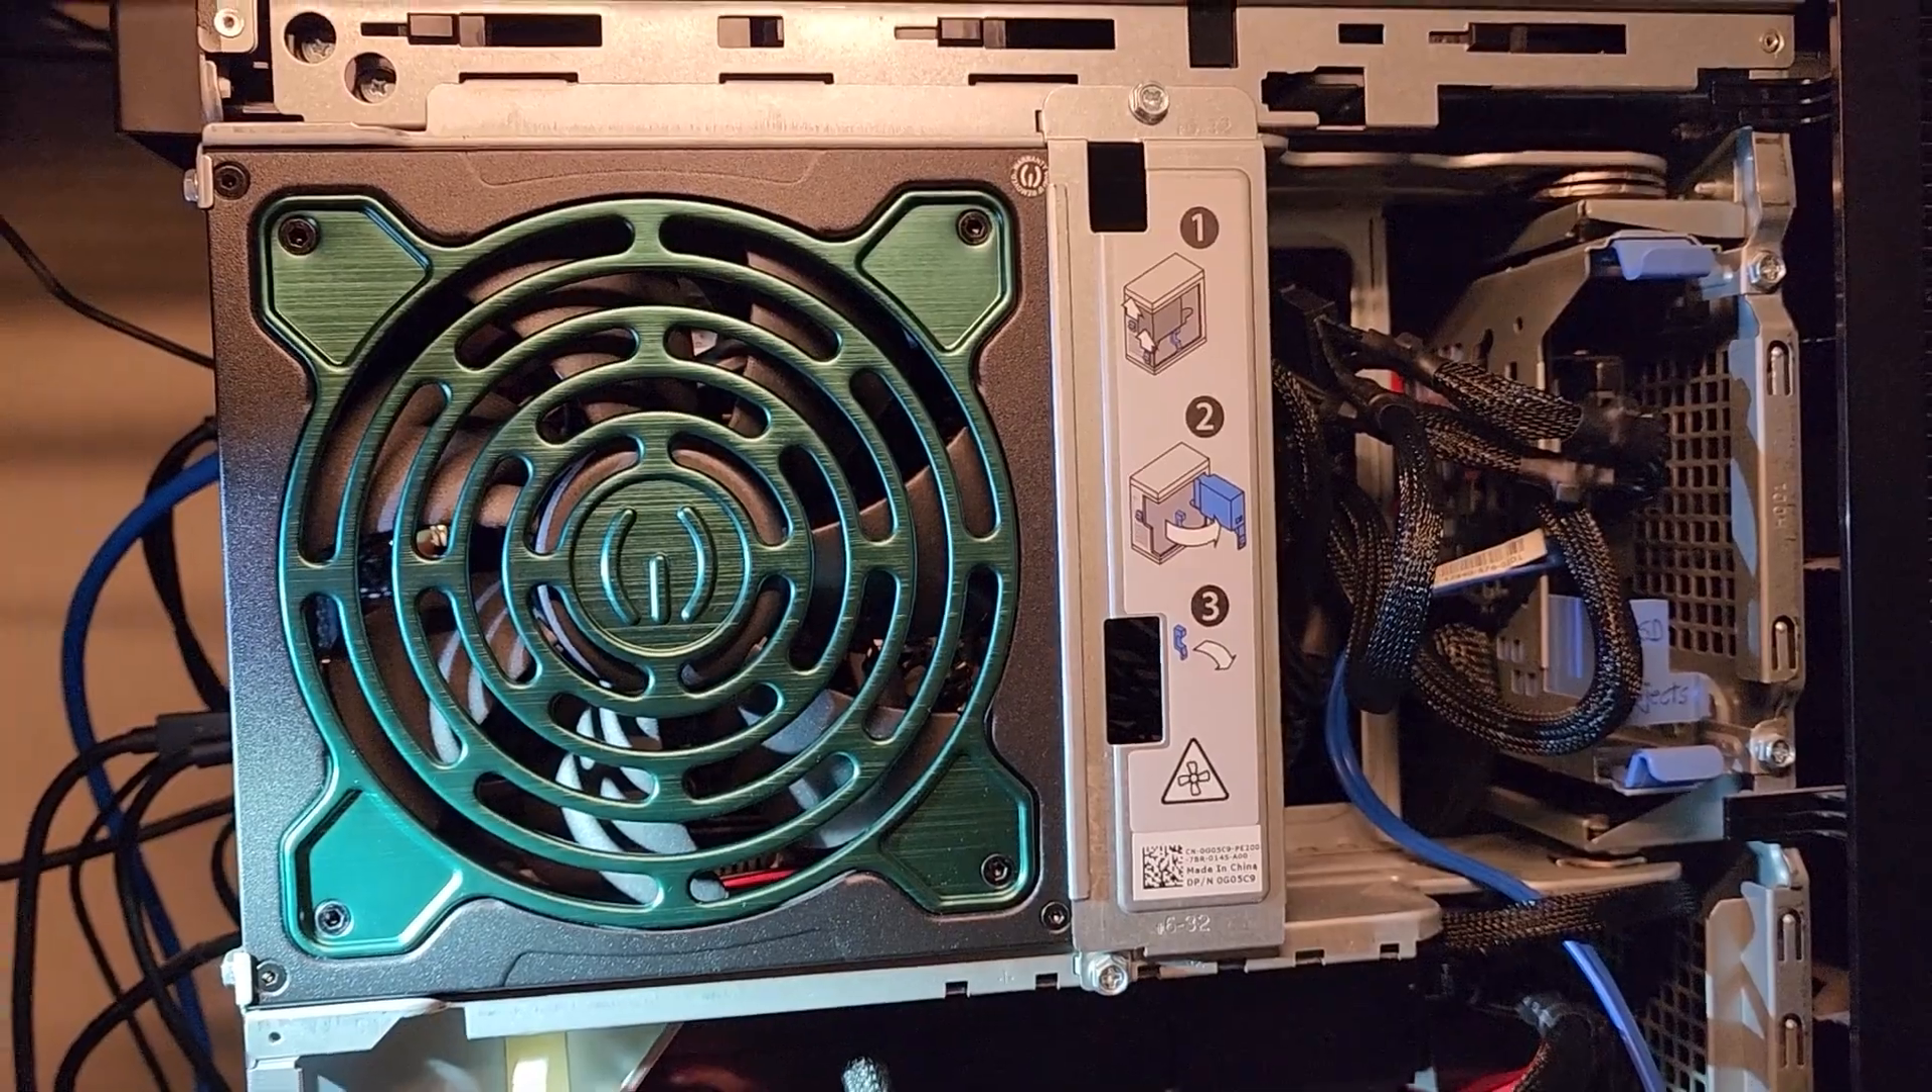The new power unit is in.